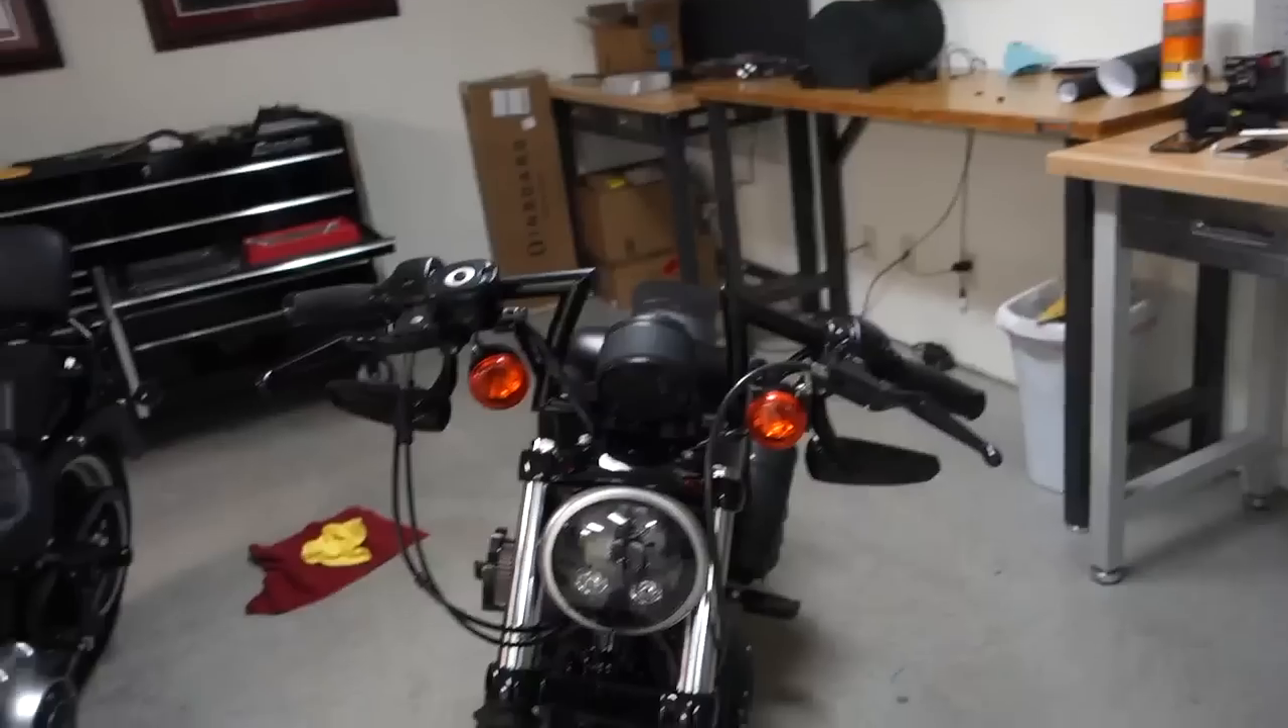Okay guys so I just finished putting all the controls back on and I also did flip my mirrors.